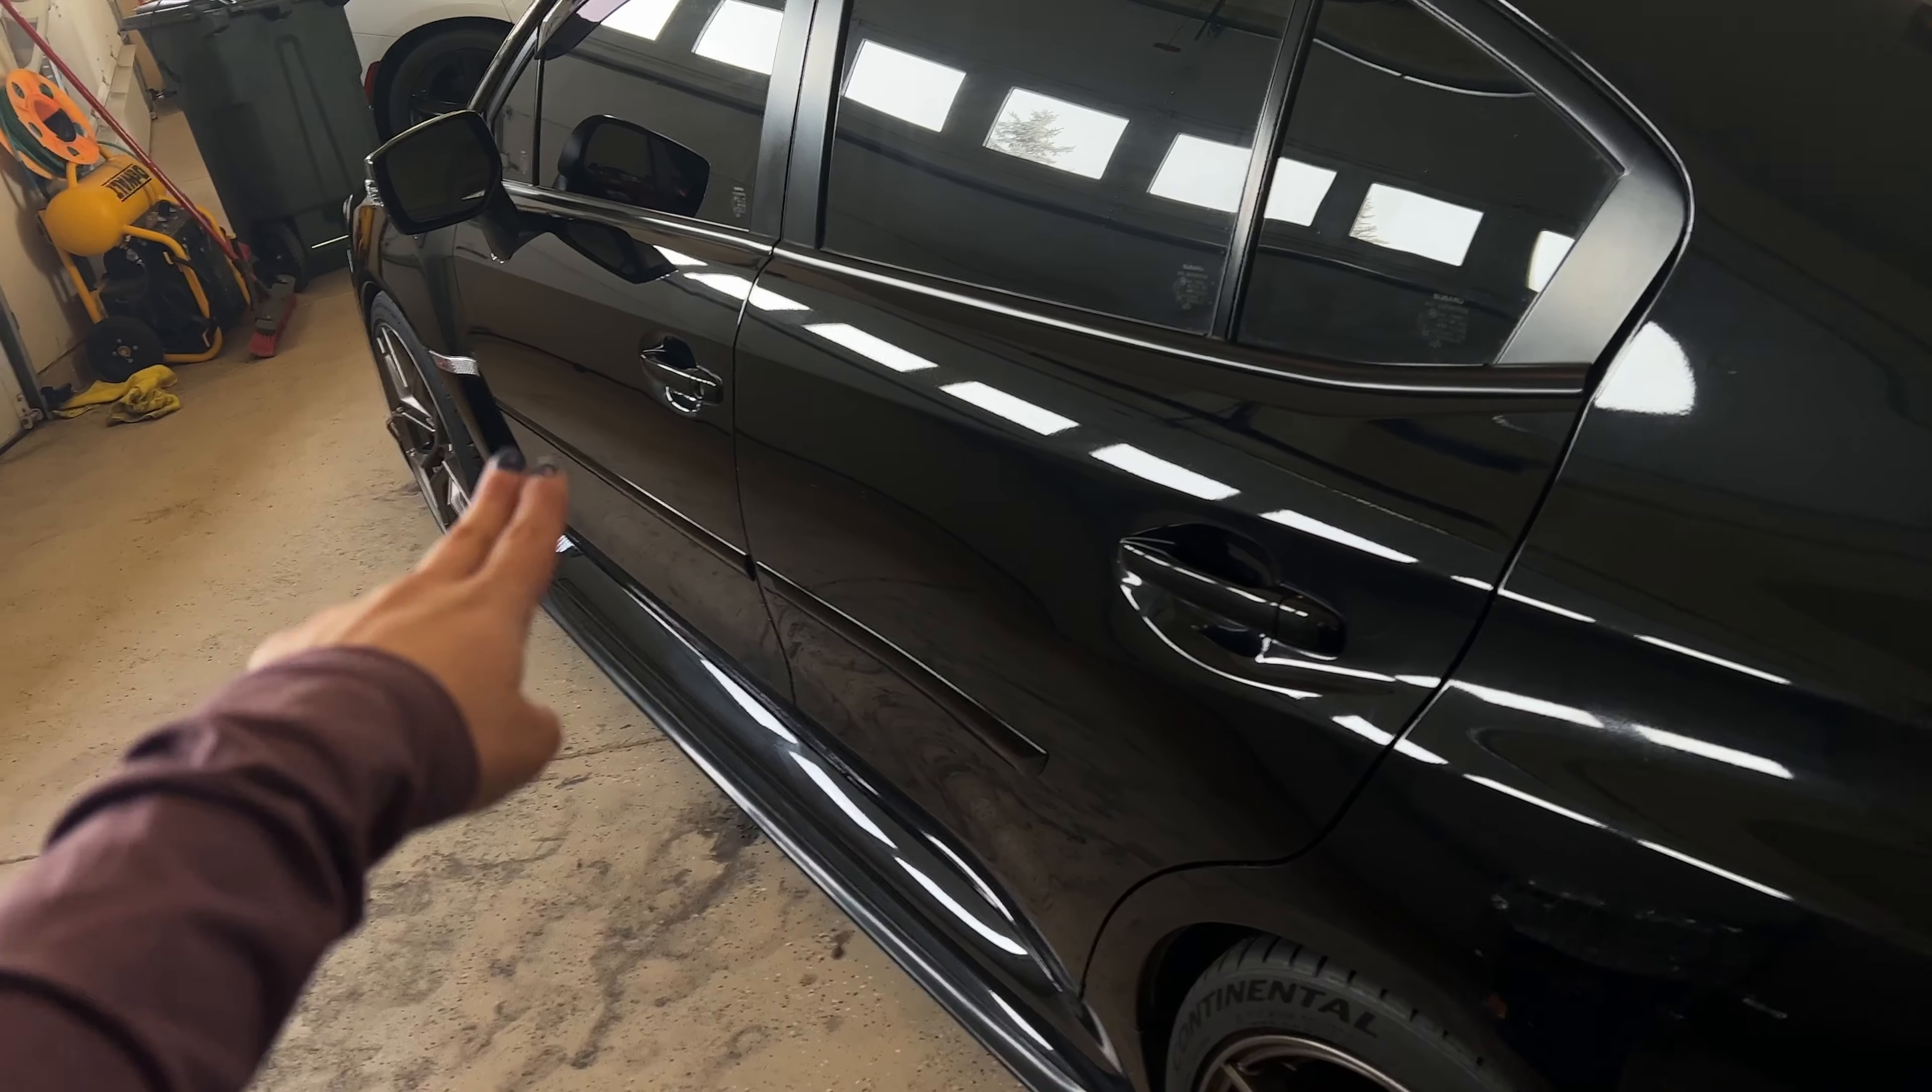So i still have the driver's side door handles installed so i'll take you through and show you how to remove those as well as the mirror.